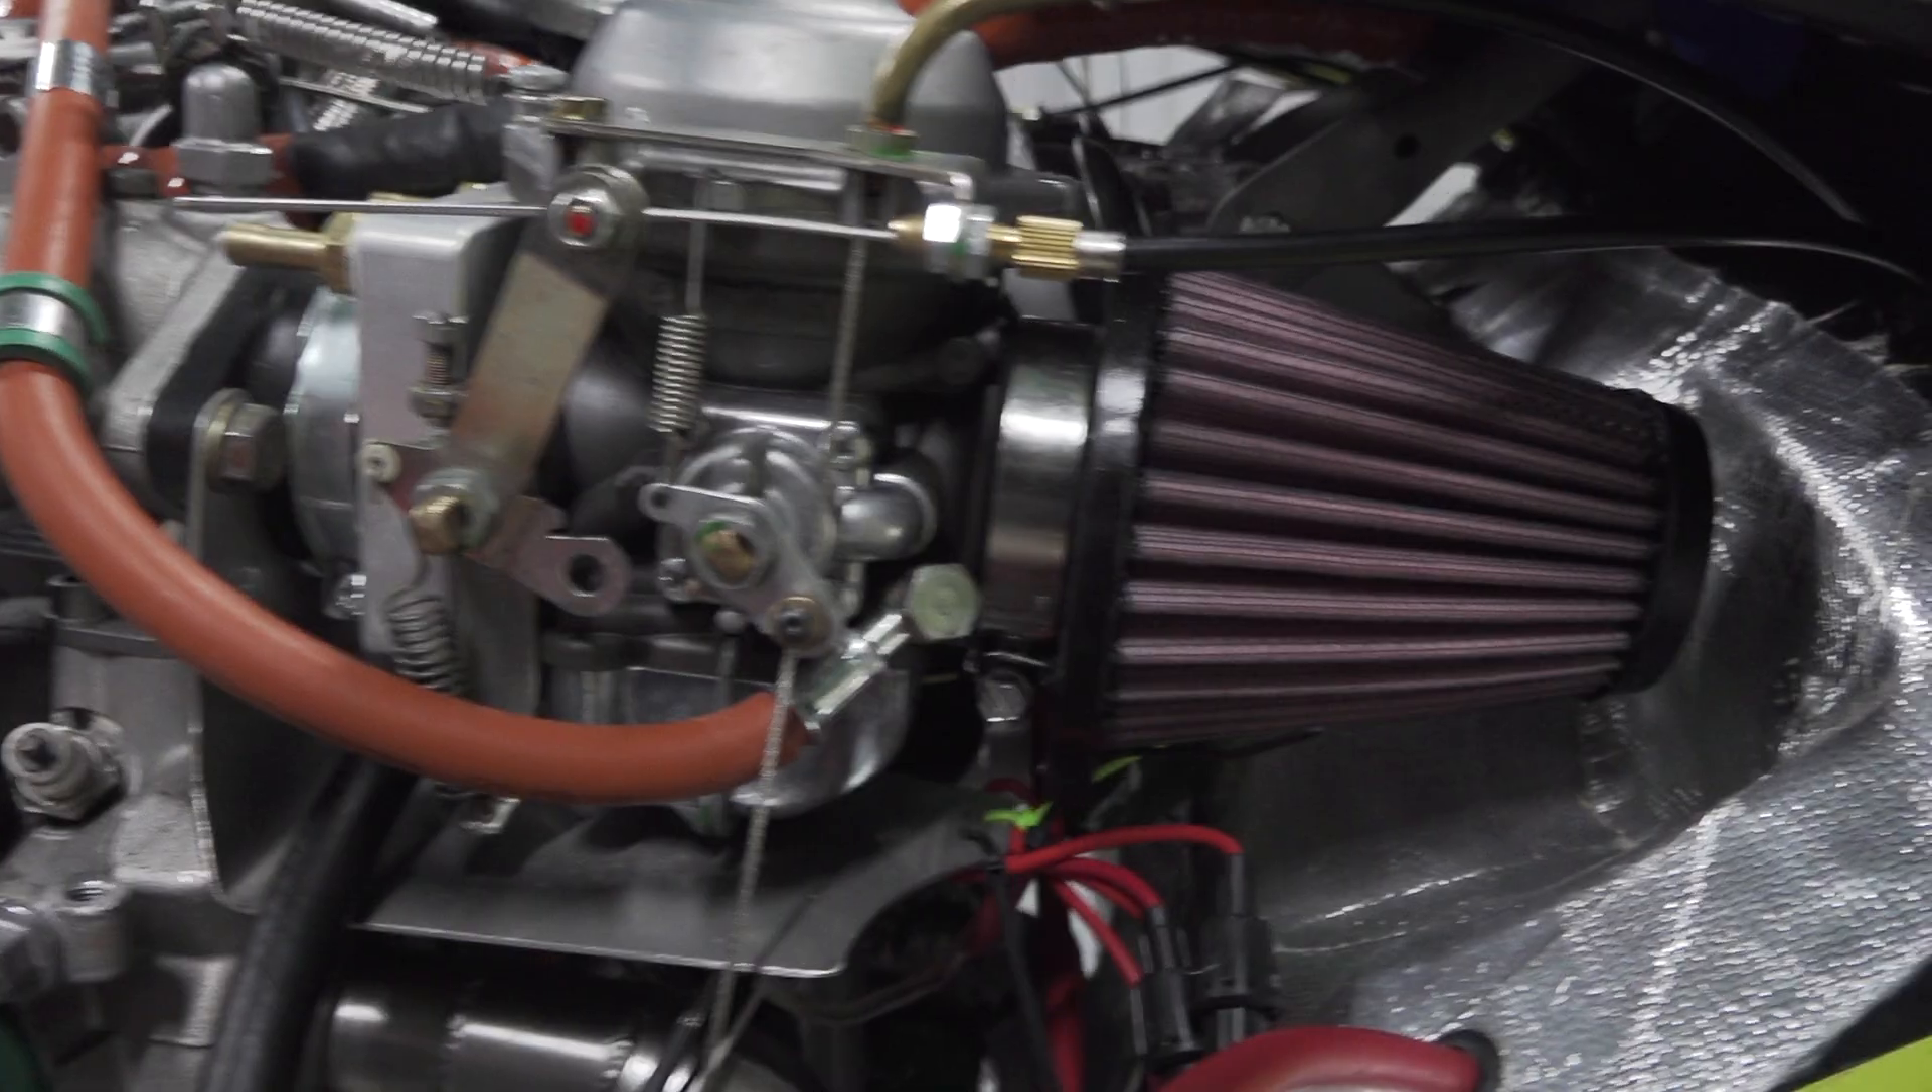Zamontowaliśmy nasze gaźniki. Również zamocowane zostały filtry powietrza.